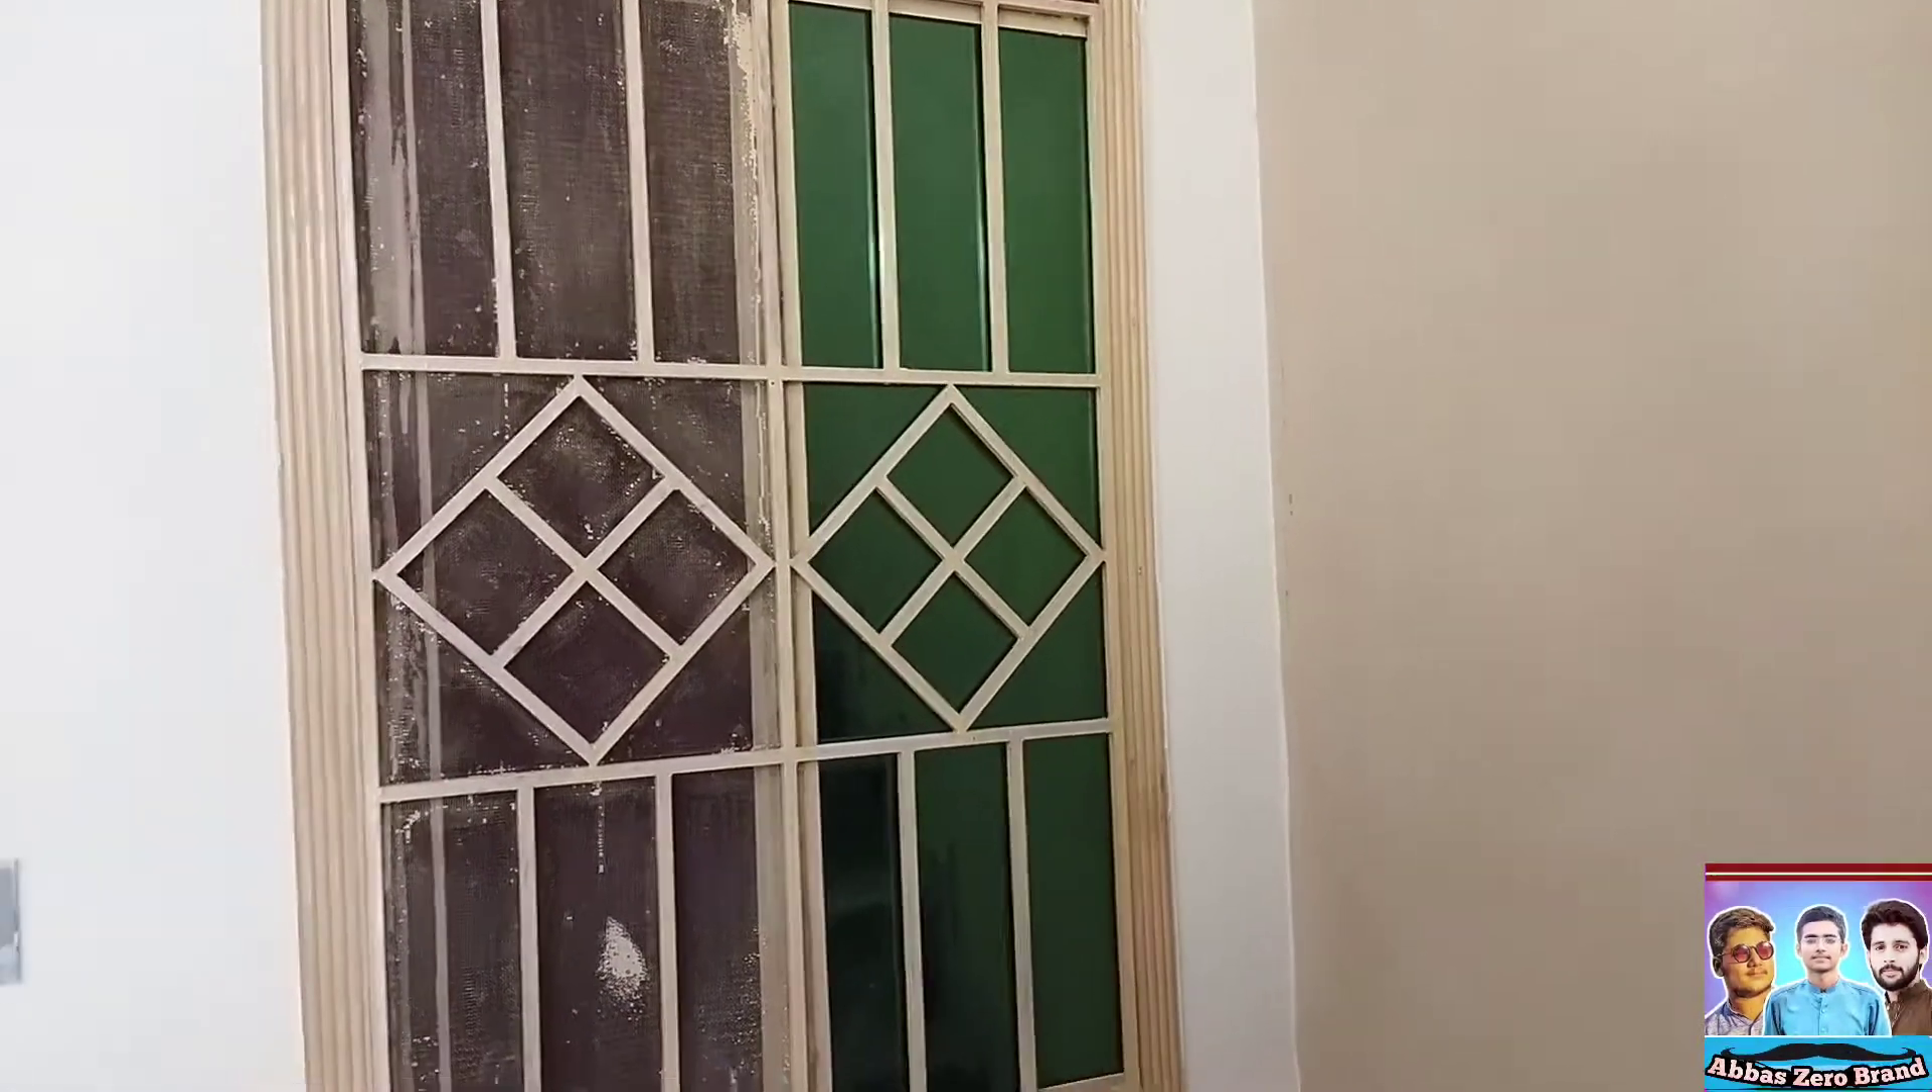یہ ایک شیشہ لگ گیا ہے اور یہ بھی دوسرا لگانے لگیں ہم۔